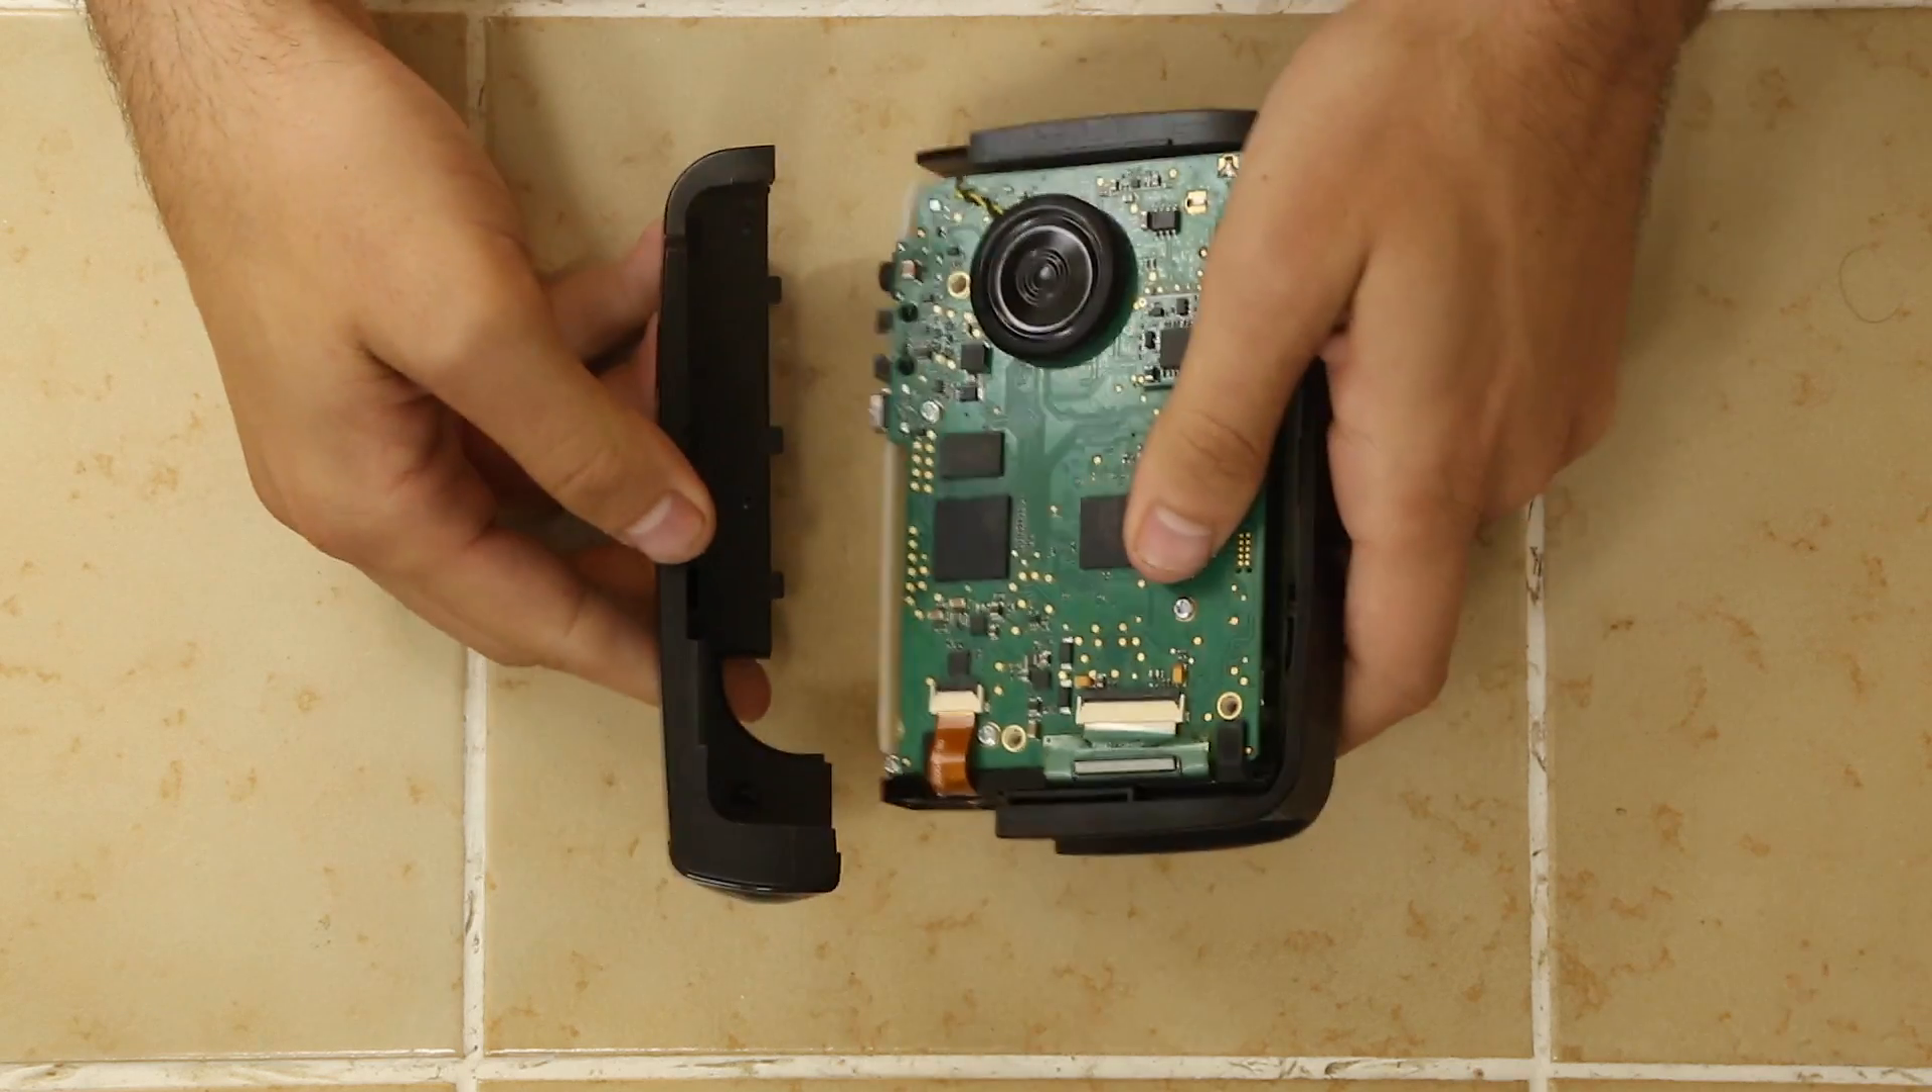So you can see I went ahead and pulled off this piece of plastic.